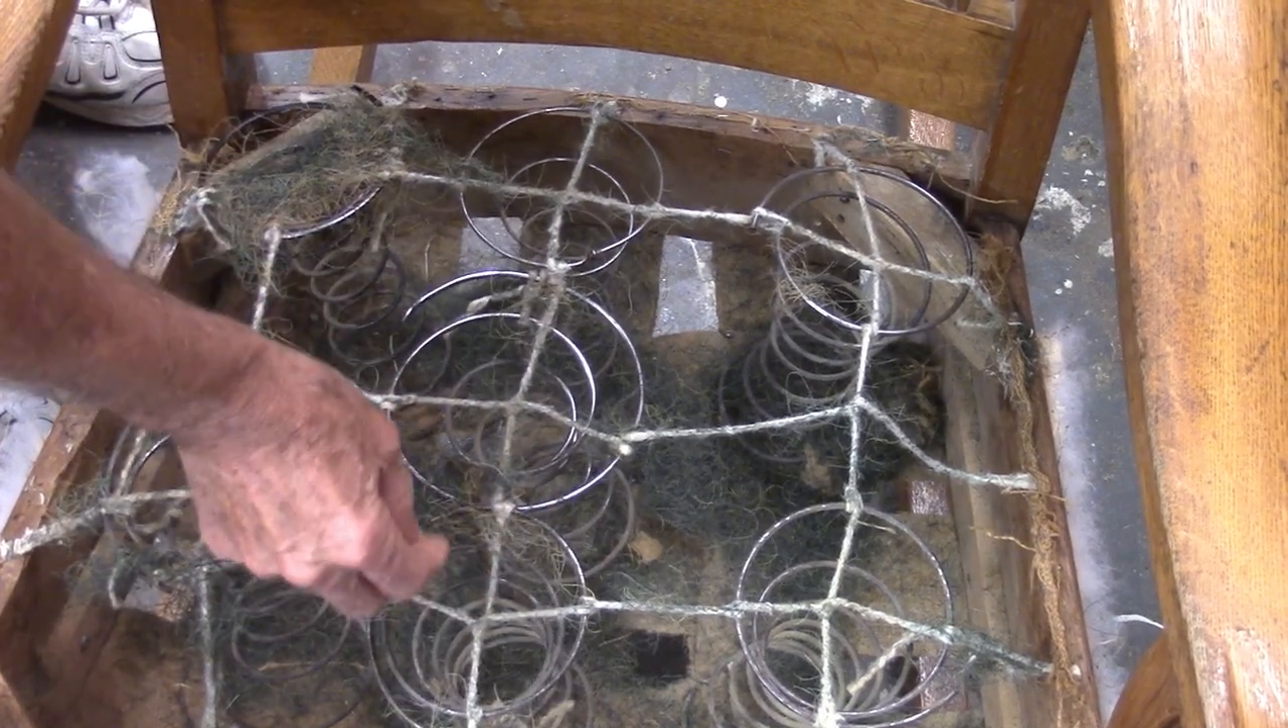The tie job, these strings that go across here should be doubled, and they're not.